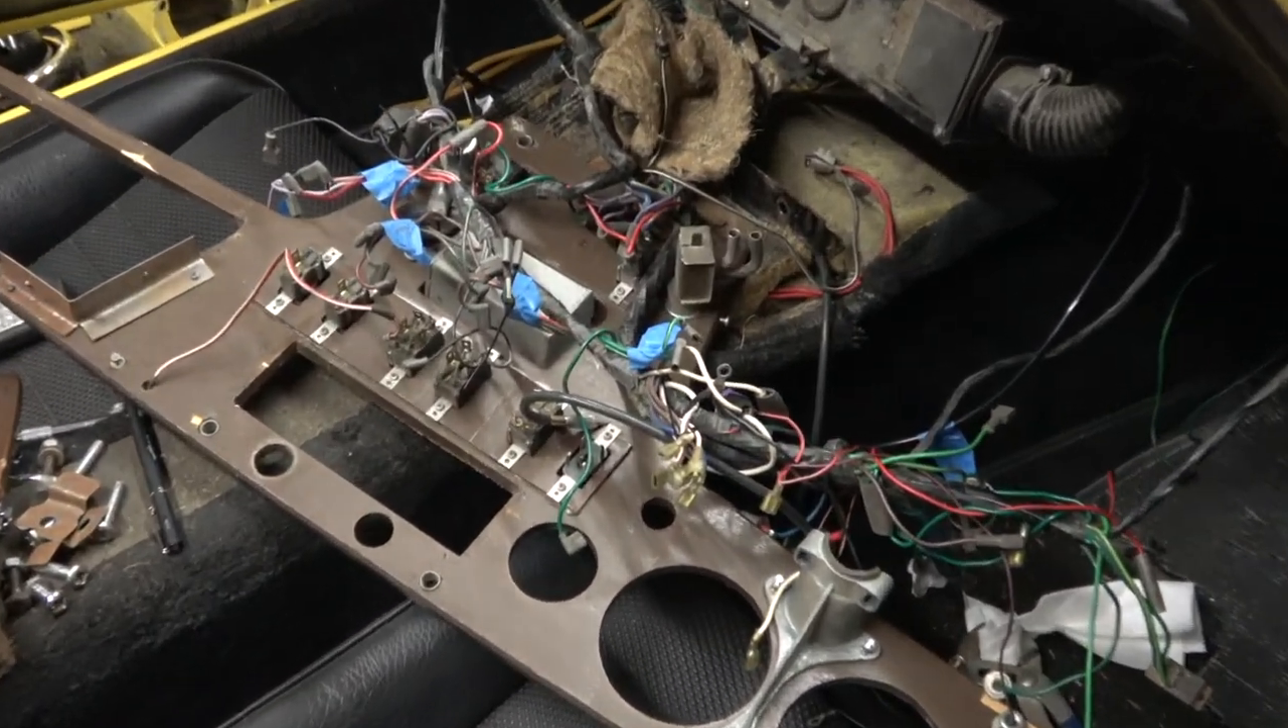As you can see now we've got most of the instruments out and the wiring disconnected and labelled.